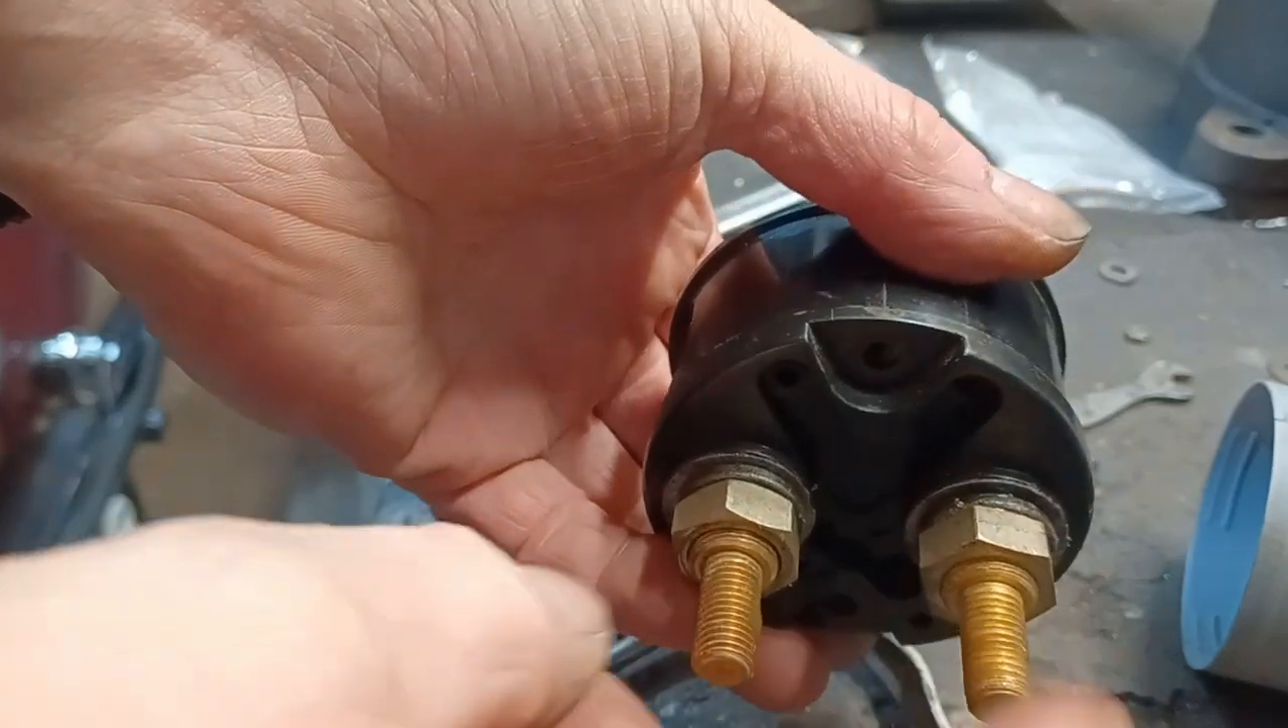So there's the new contact pins in and then we're going to put that back onto the back end of this particular contactor.